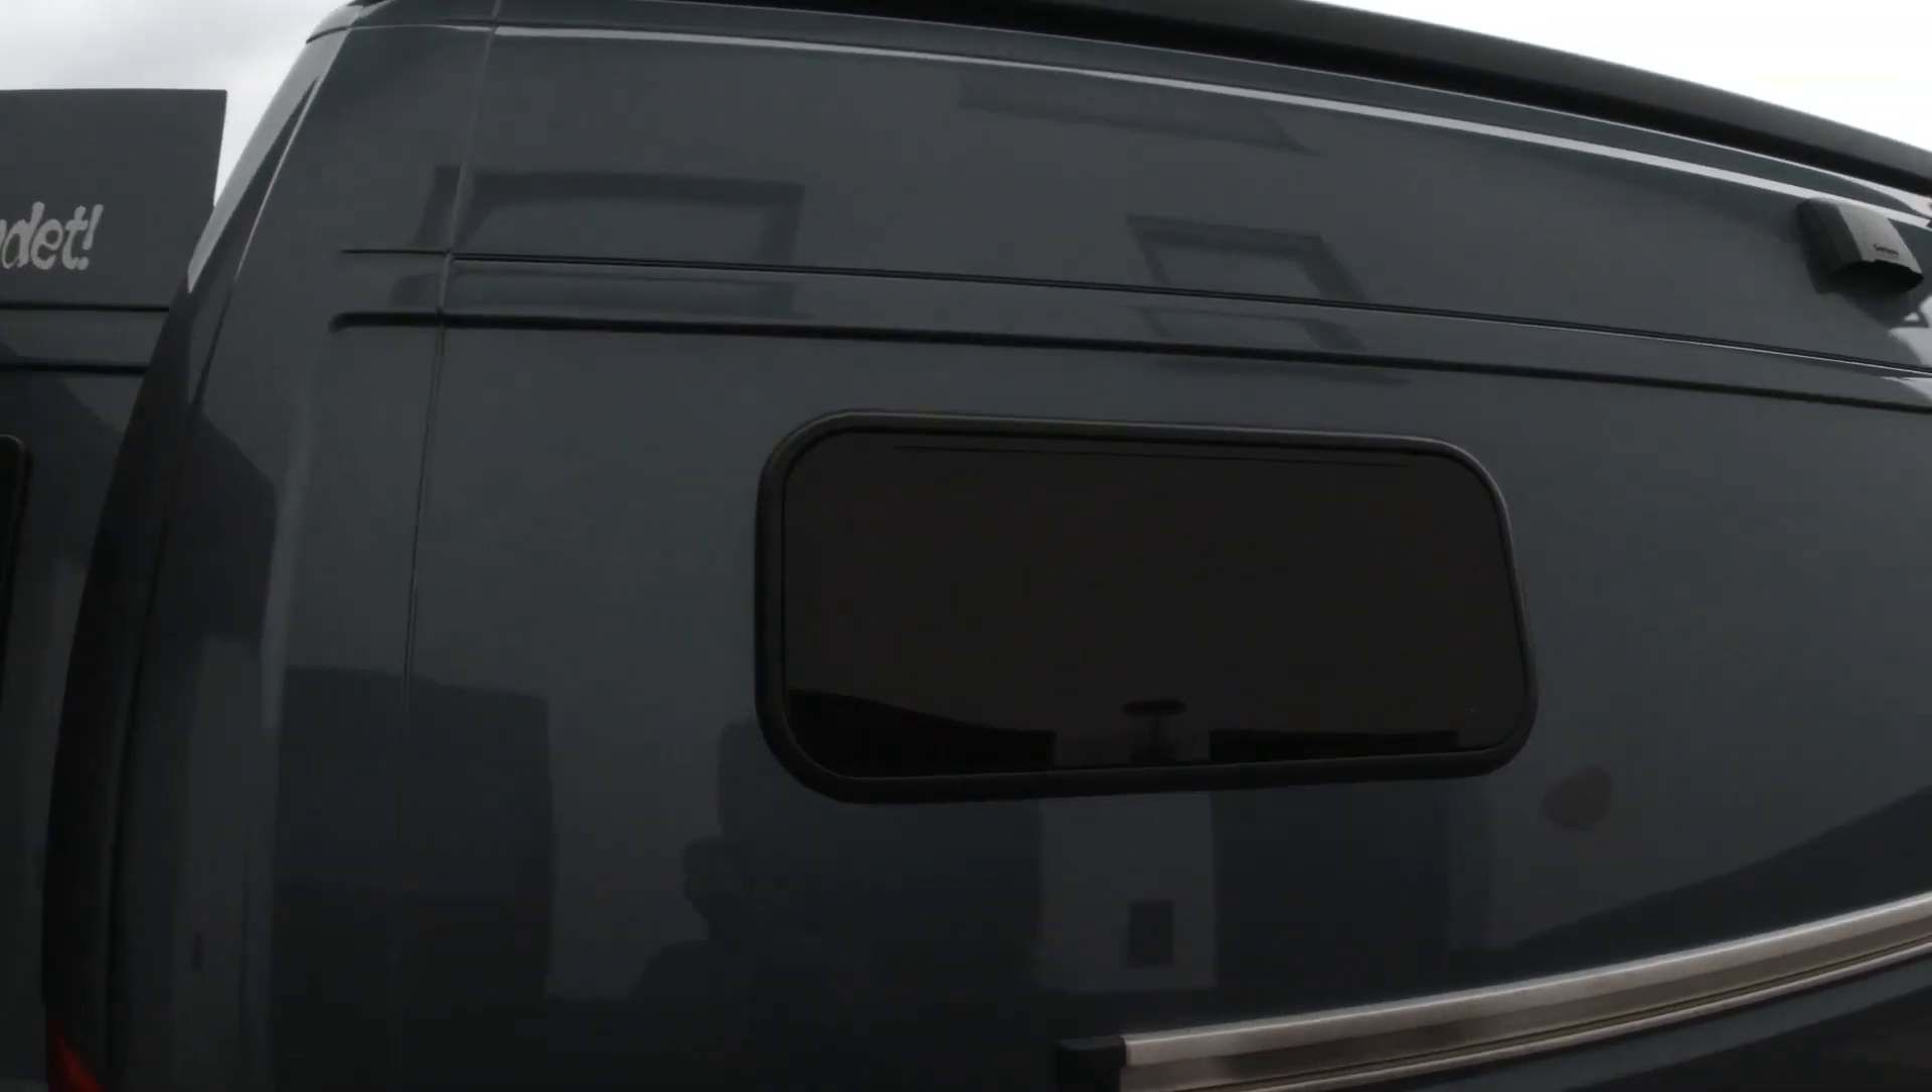So wir sind fertig Fenster ist drin alles ordentlich abgedichtet sieht wirklich gut aus.